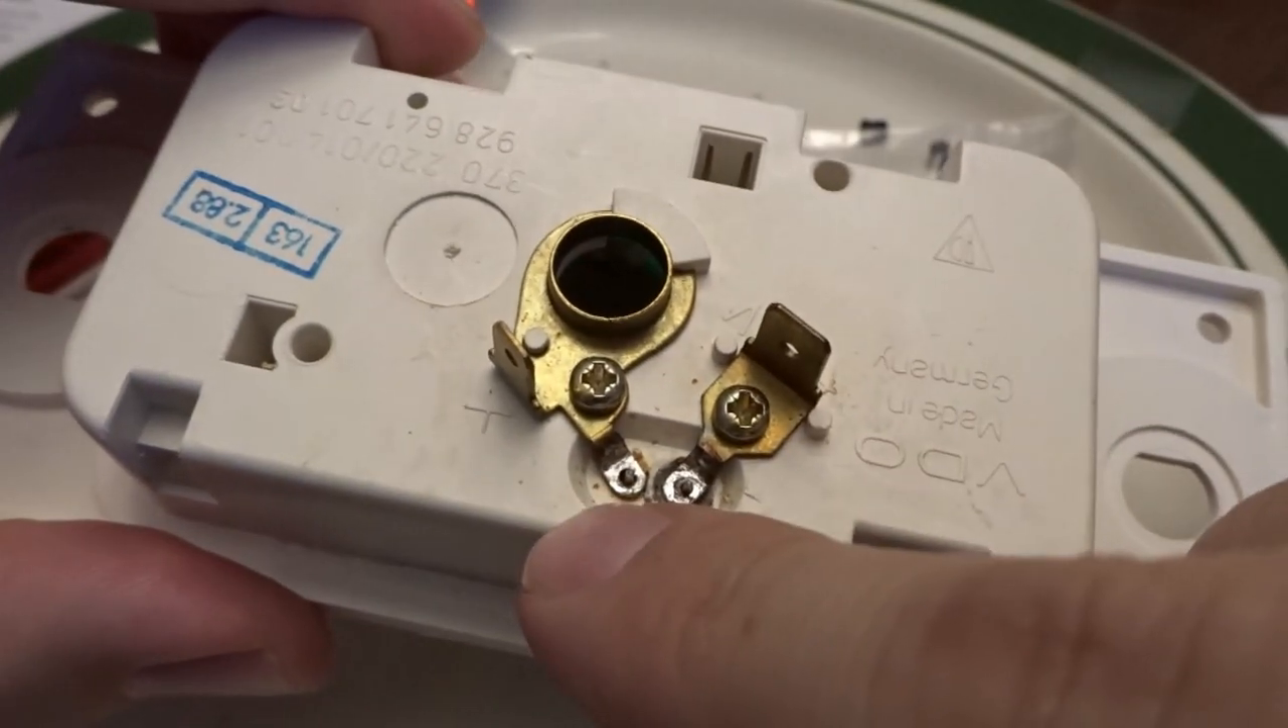So as I said before I've just re-screwed this terminal back on and then I'm waiting for the soldering iron to warm back up.